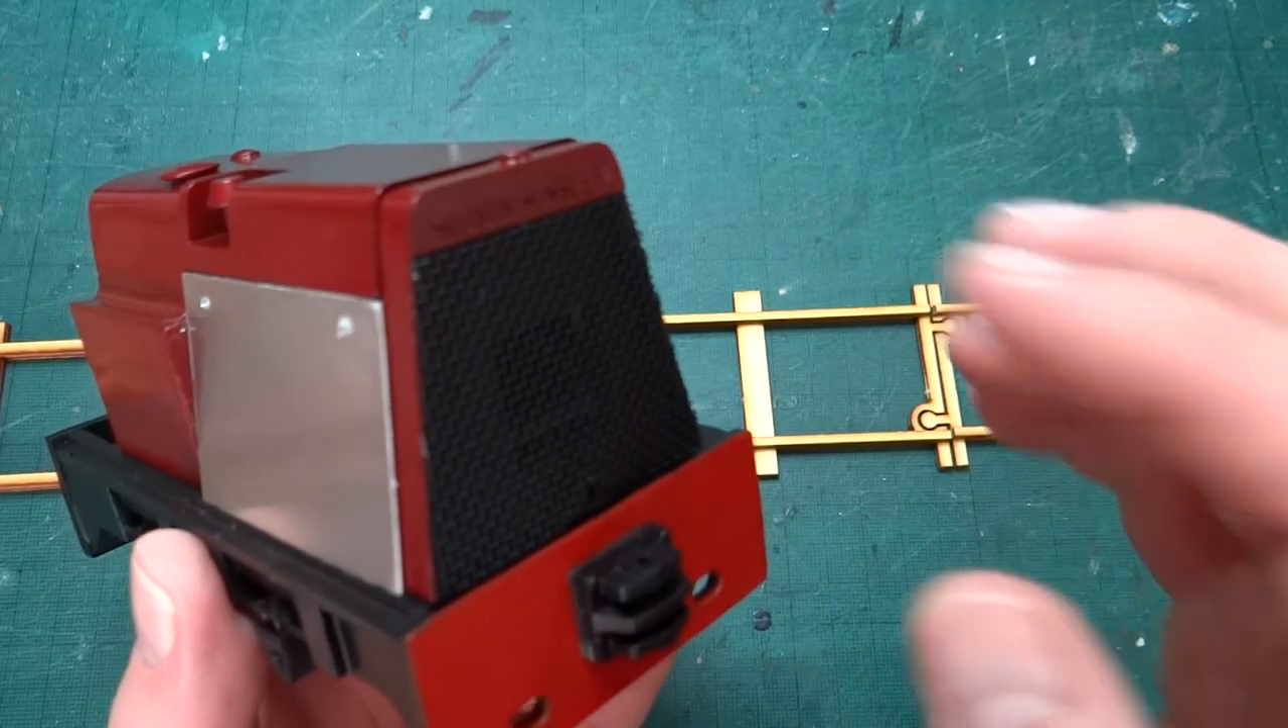The body's on the chassis just kind of clipped into place then glued in.